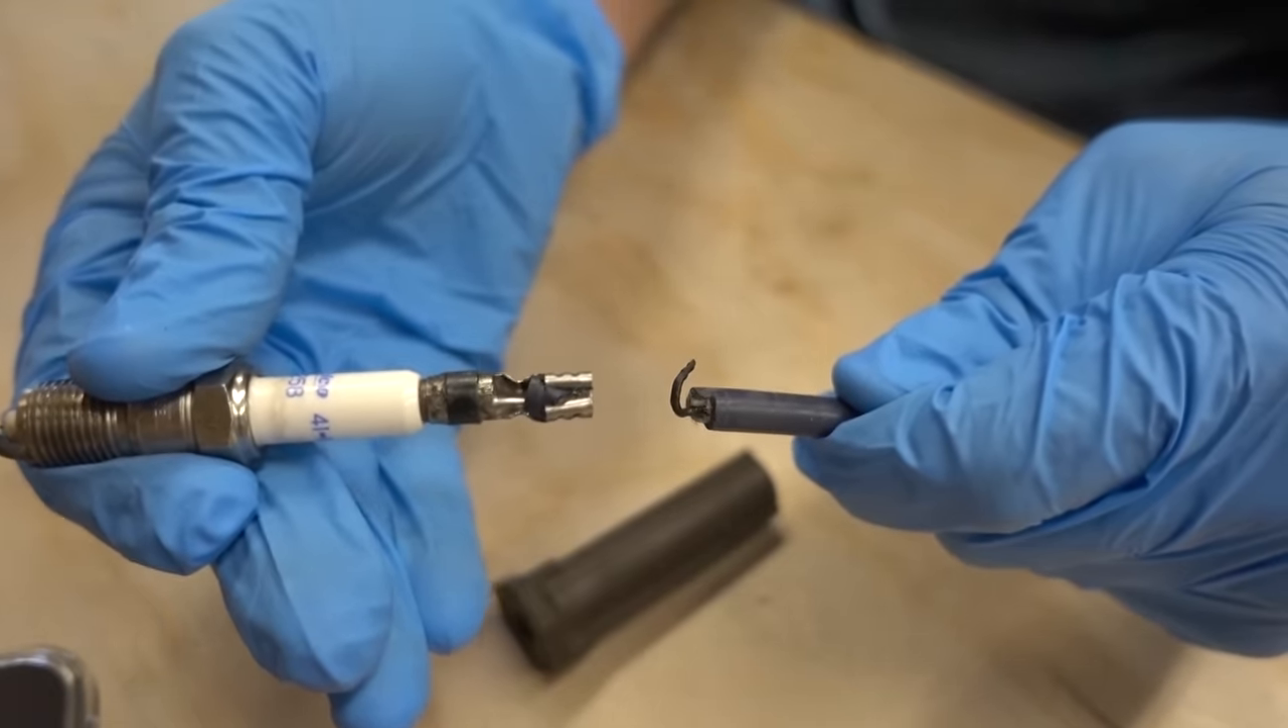I went to go pull my spark plug wire off of the plug and of course the crimped connection decided to marry the plug rather than the wire.